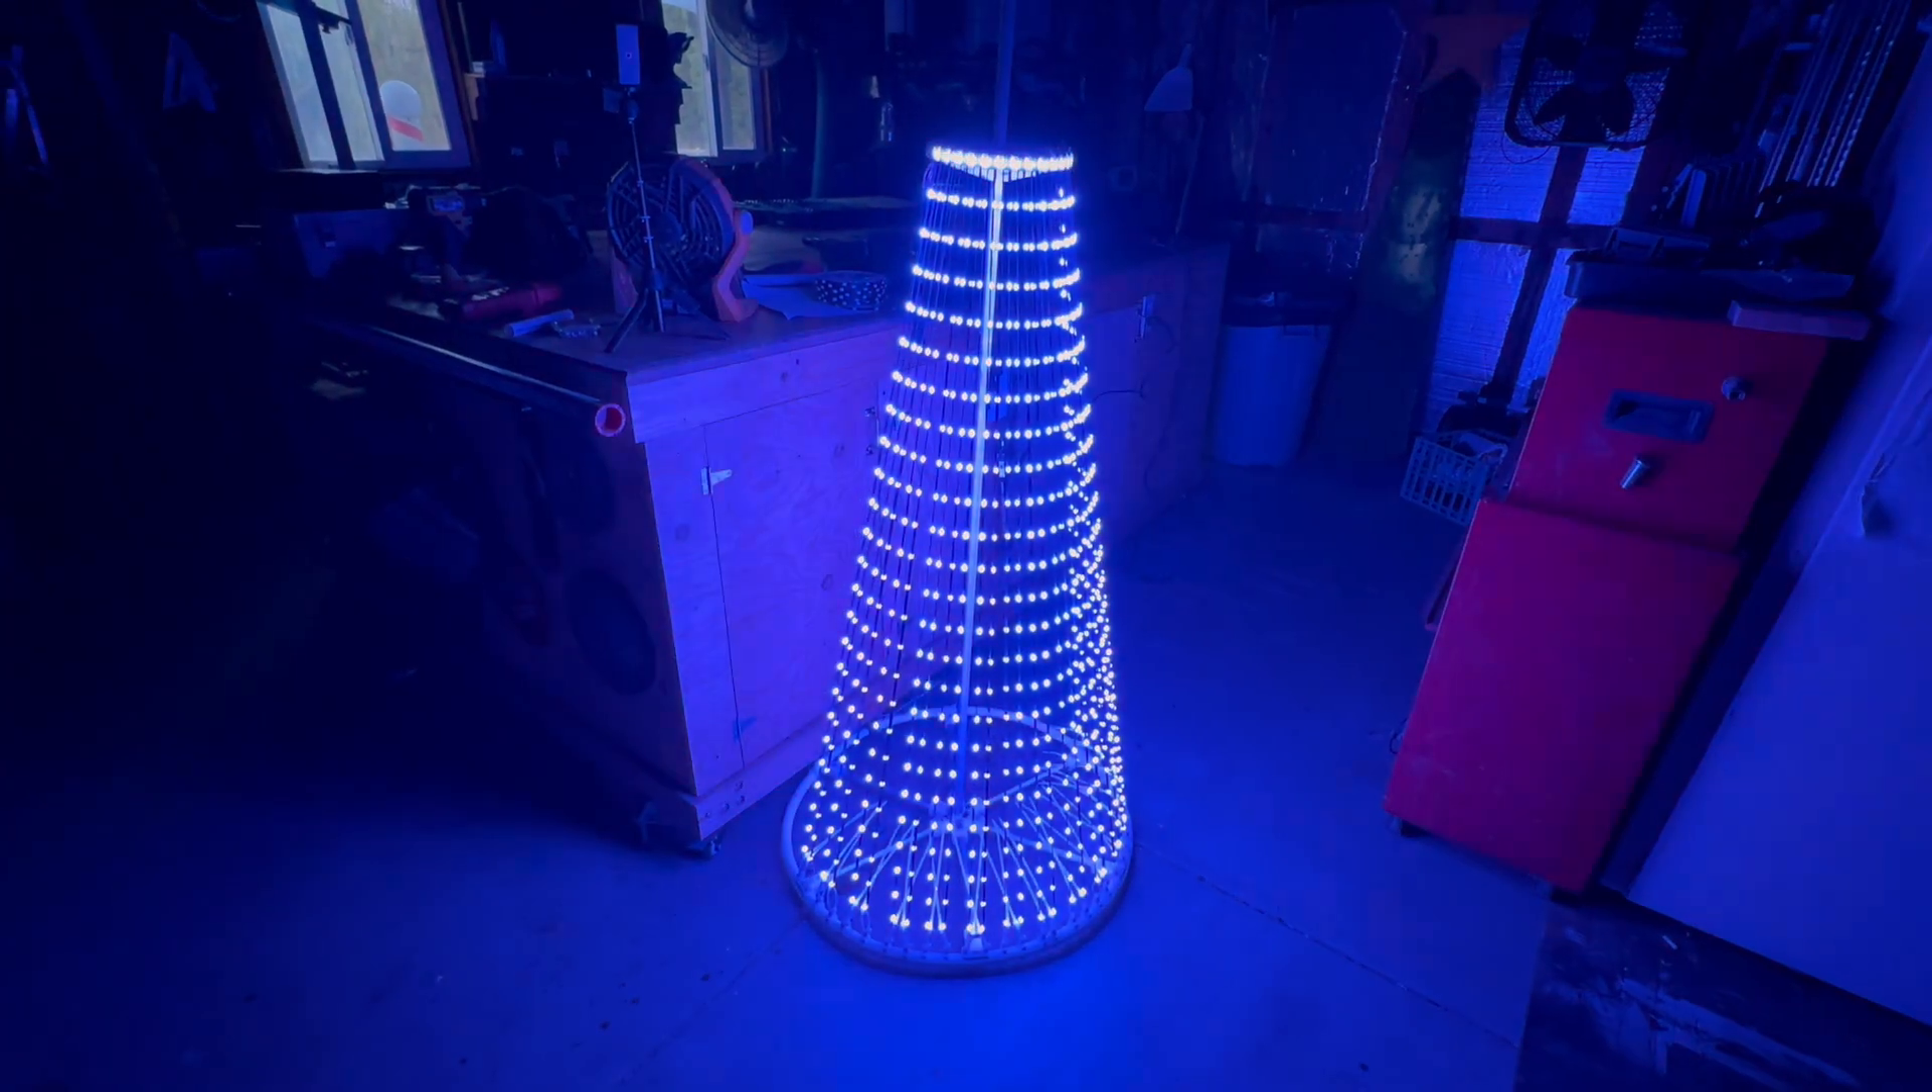I have all the strings of the mini tree wired up.